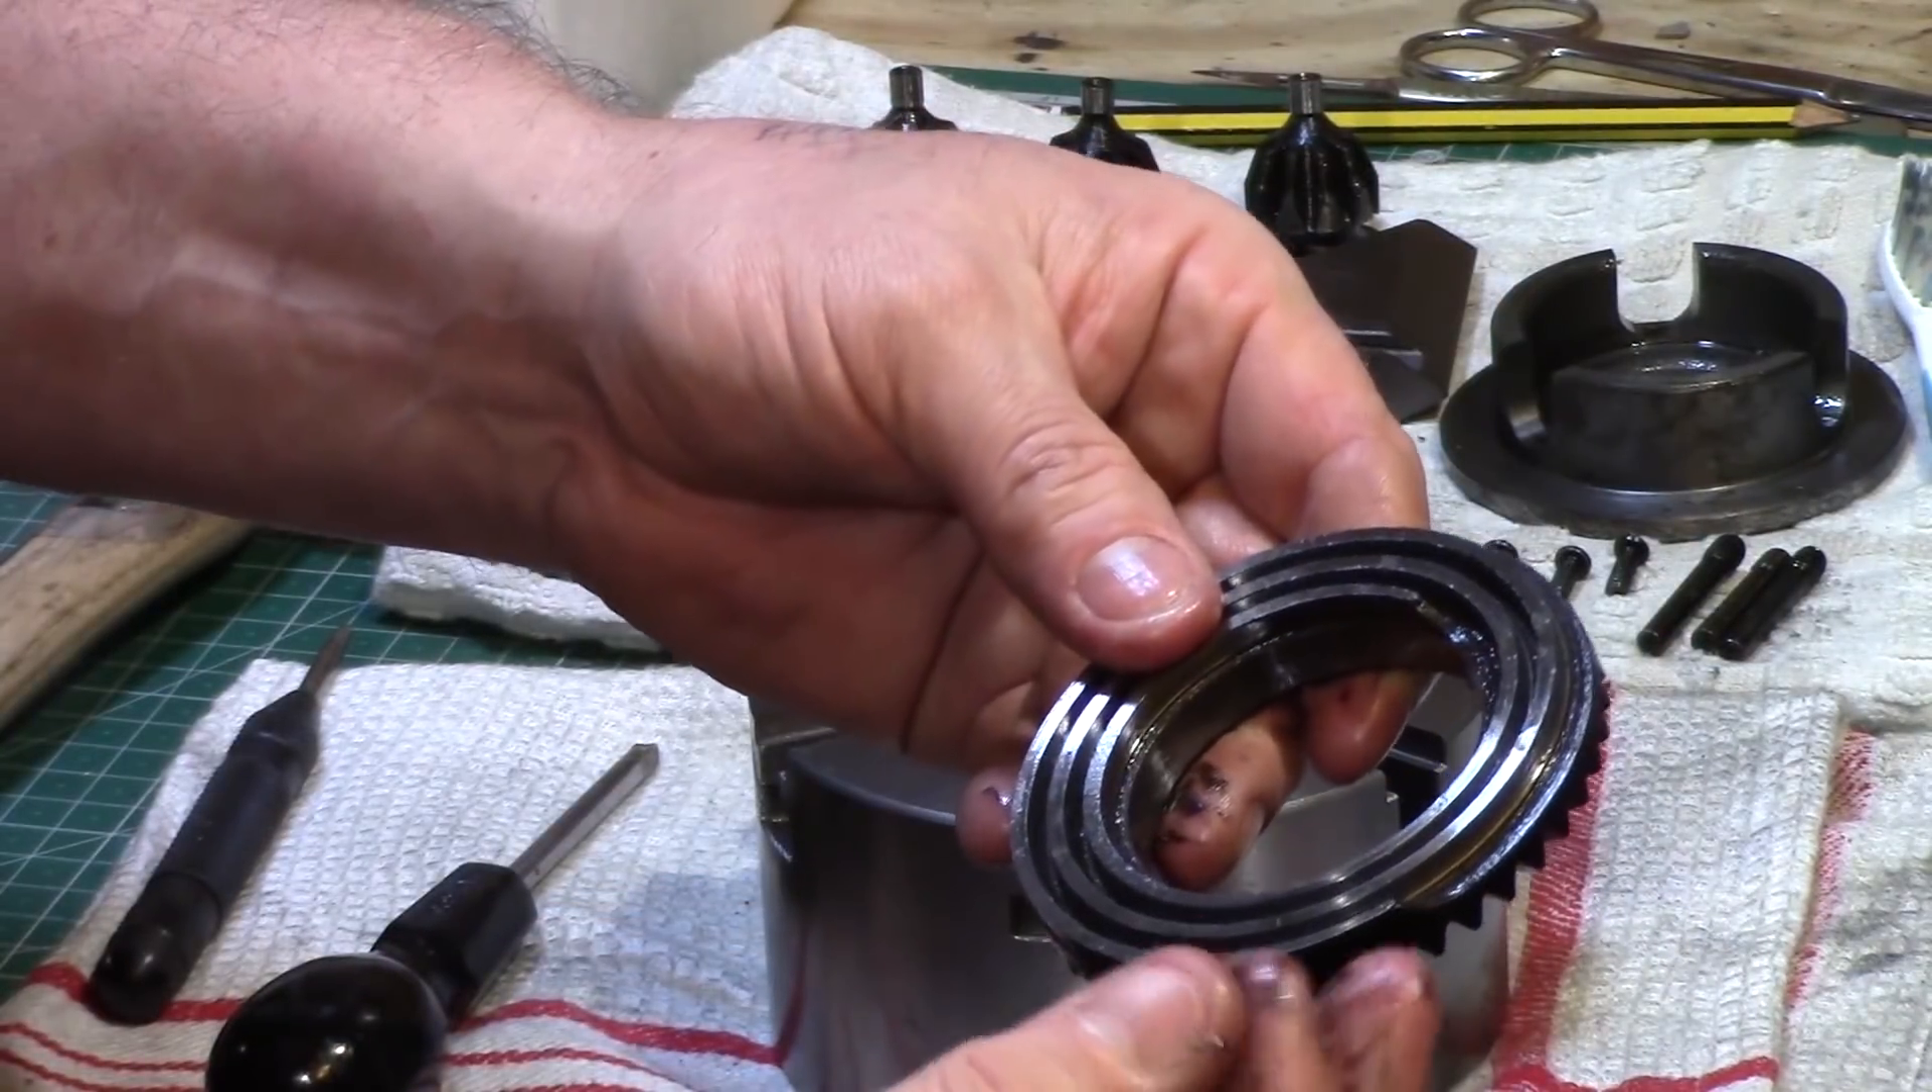So the scroll was removed from the chuck and it had a few sharp edges and it felt a bit gritty too, so I put that to one side ready for cleaning.